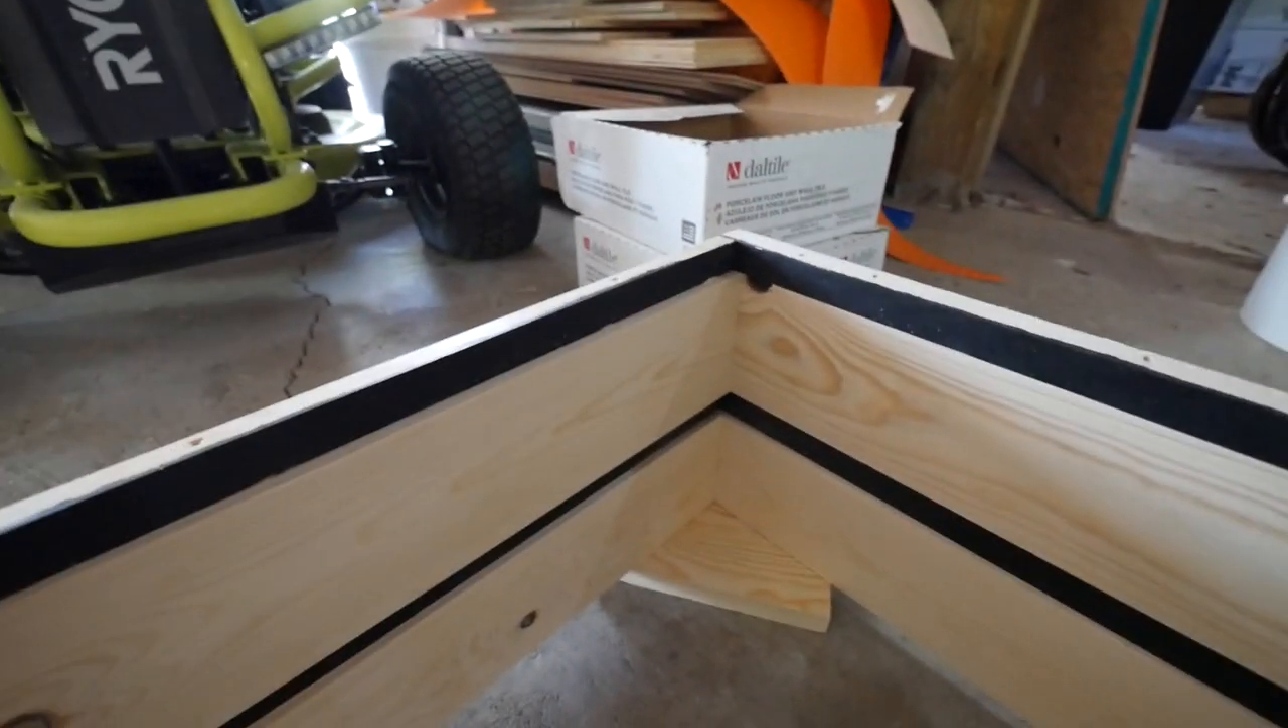Those are the strips that are painted black and they're half an inch wide so they sit just a little bit in from the edge of that wood.